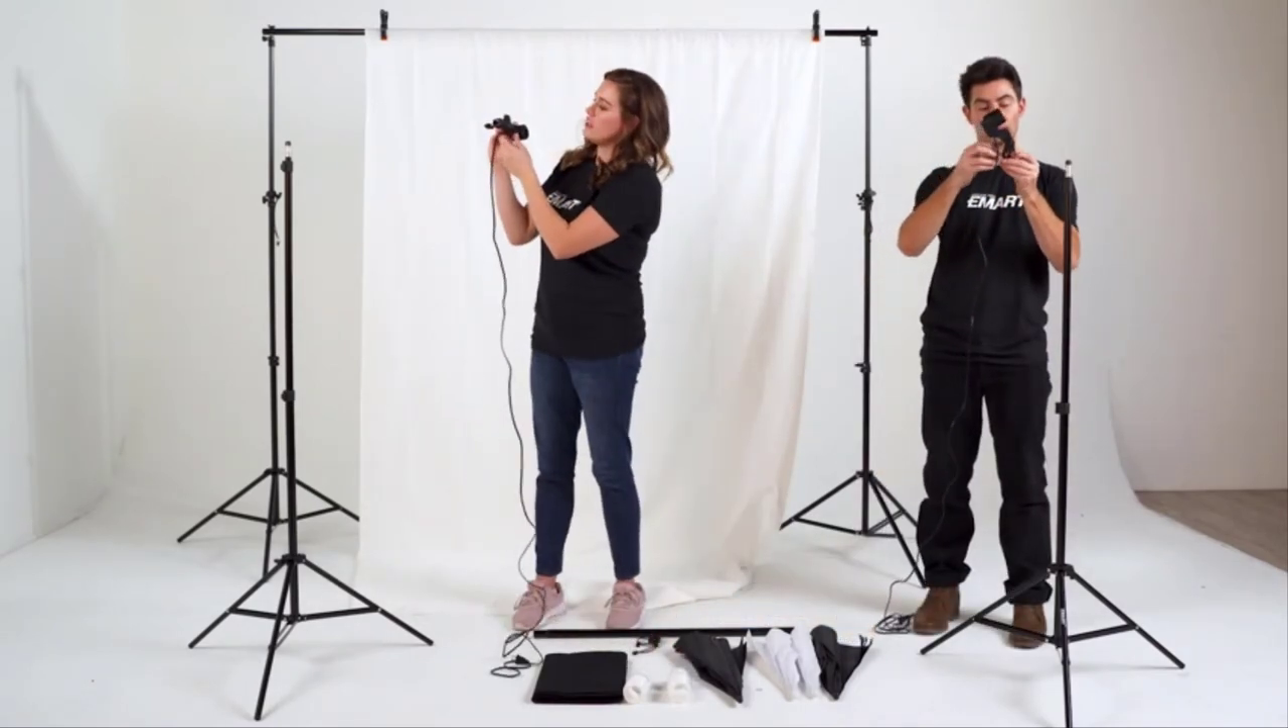Now we have our light stands in place.